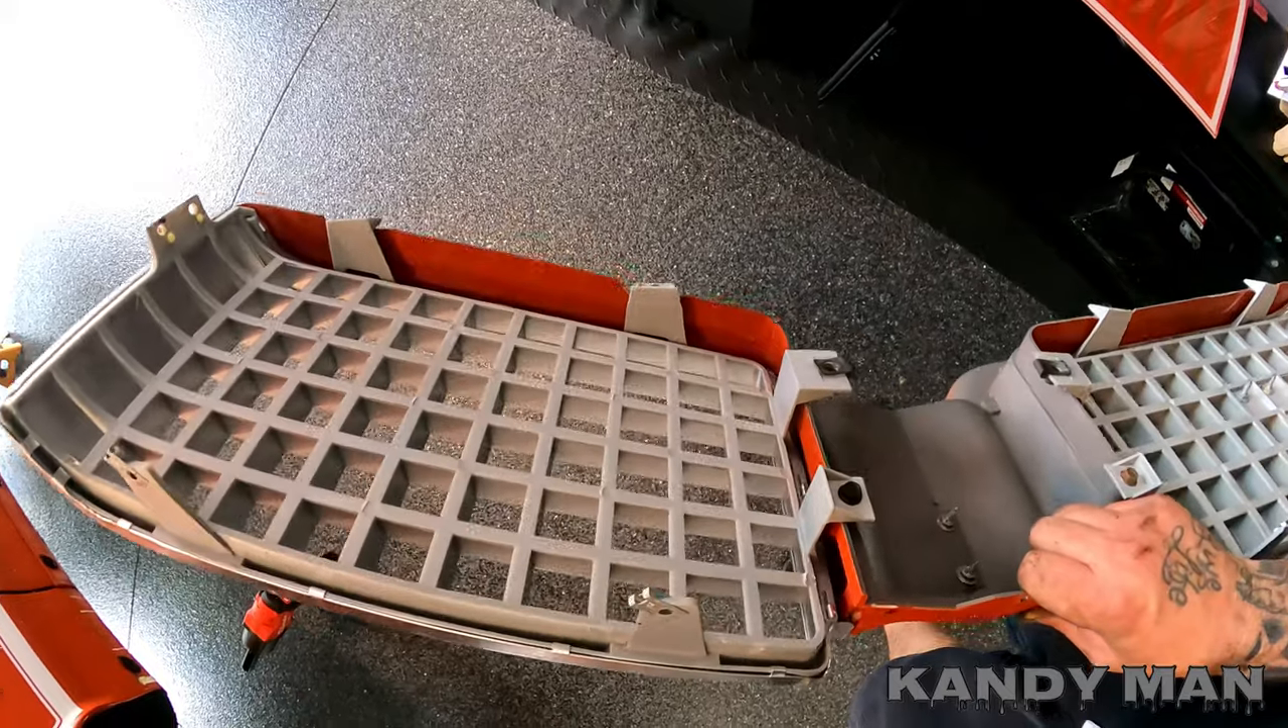Now we just have to take off the rest of the silver parts.